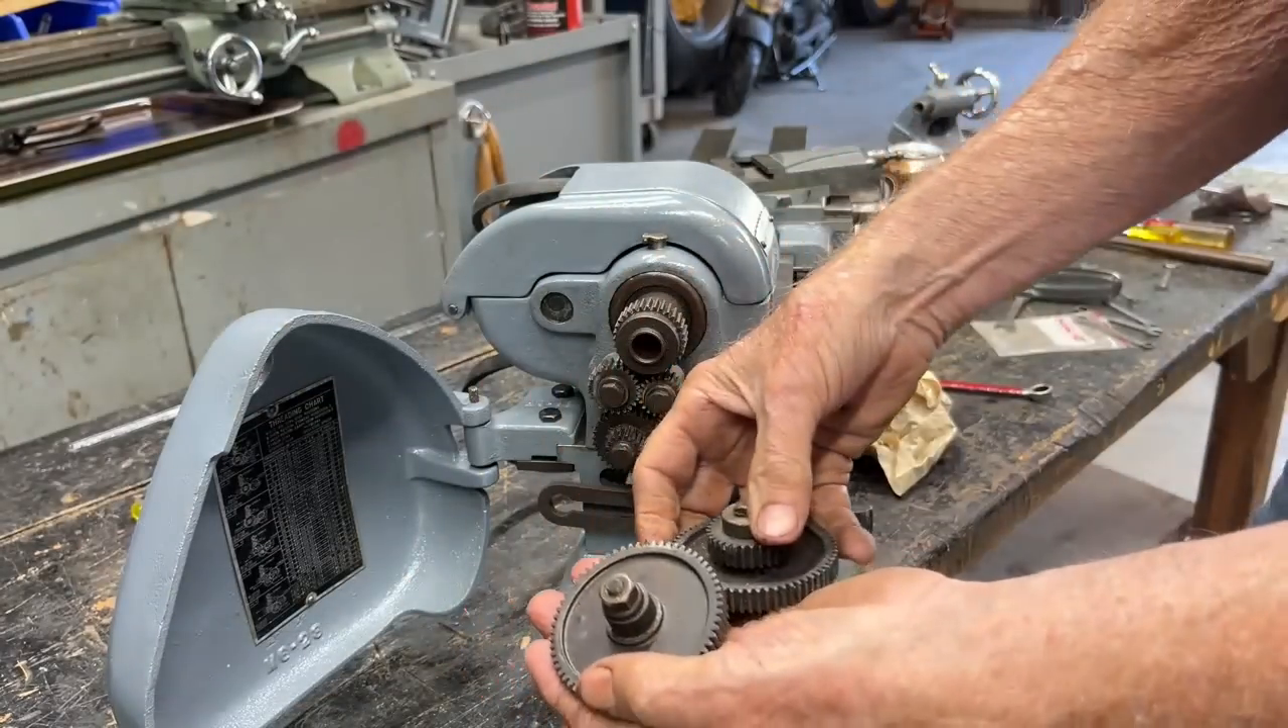All right, let's put the cover on. Now, I have not put these other gears on, nor do I intend to right now.